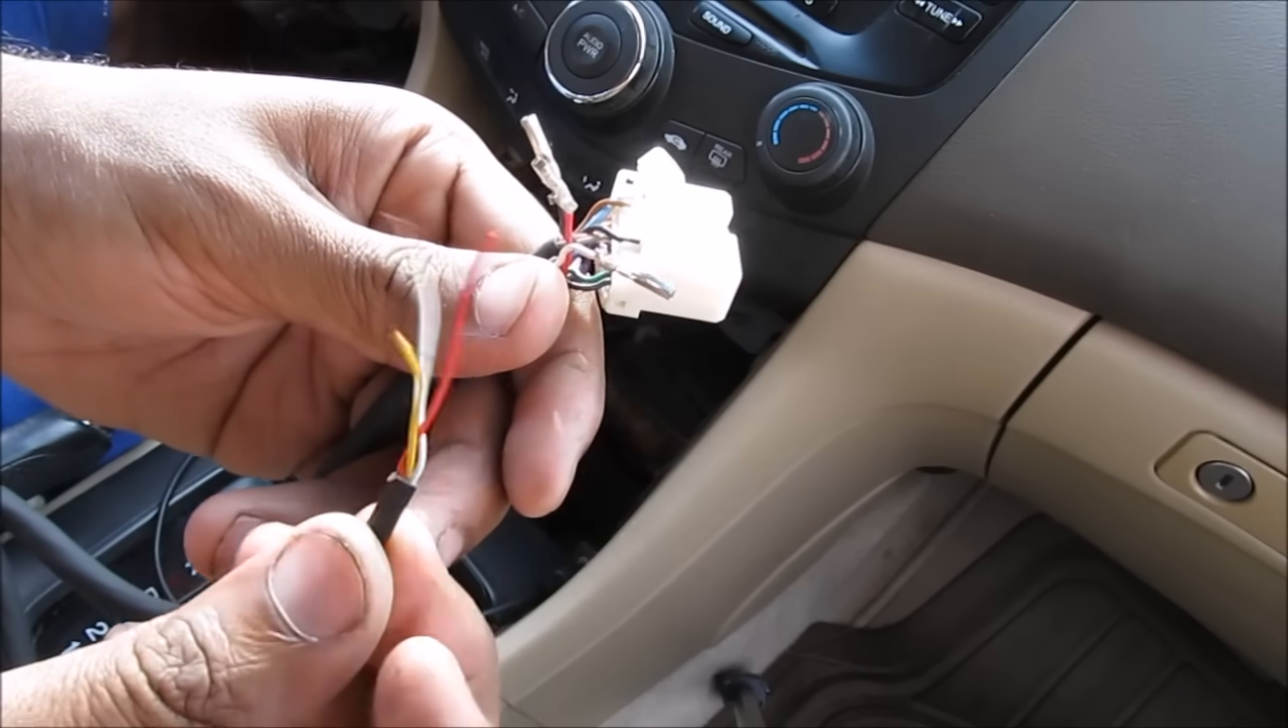So I've got these wires pulled out here.